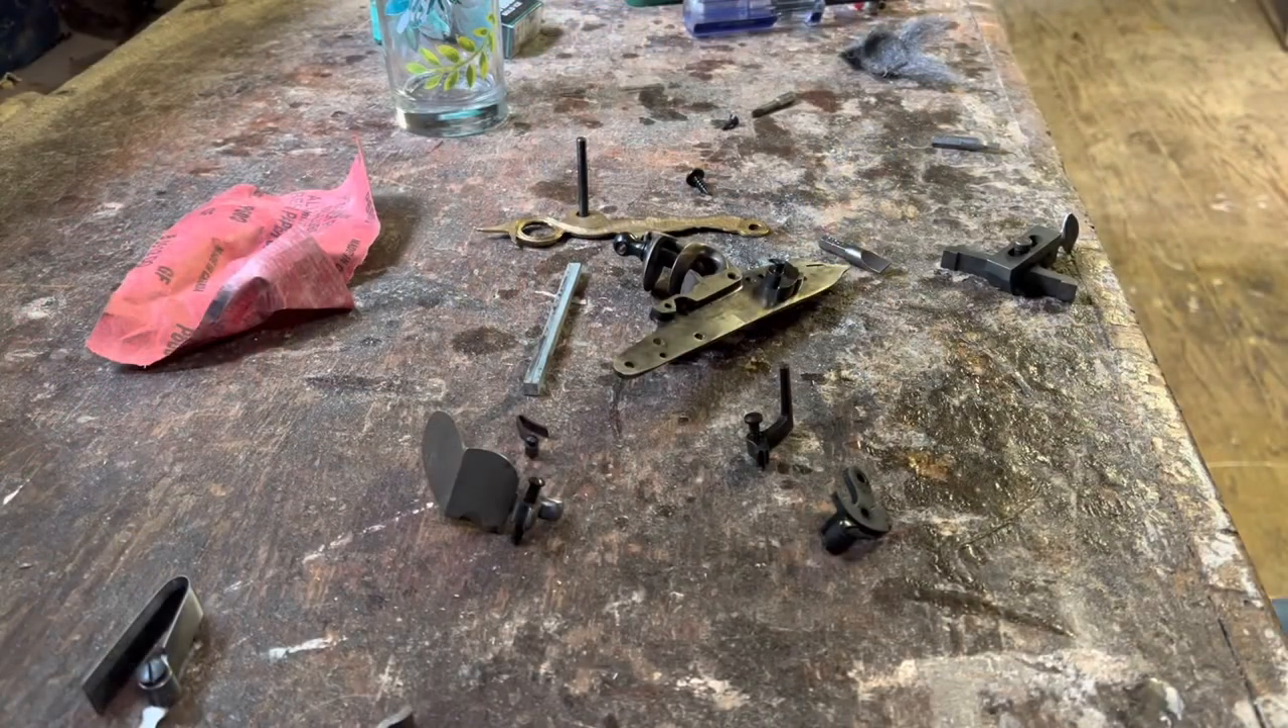So I've got my lock disassembled and I'm just going to polish the moving parts.